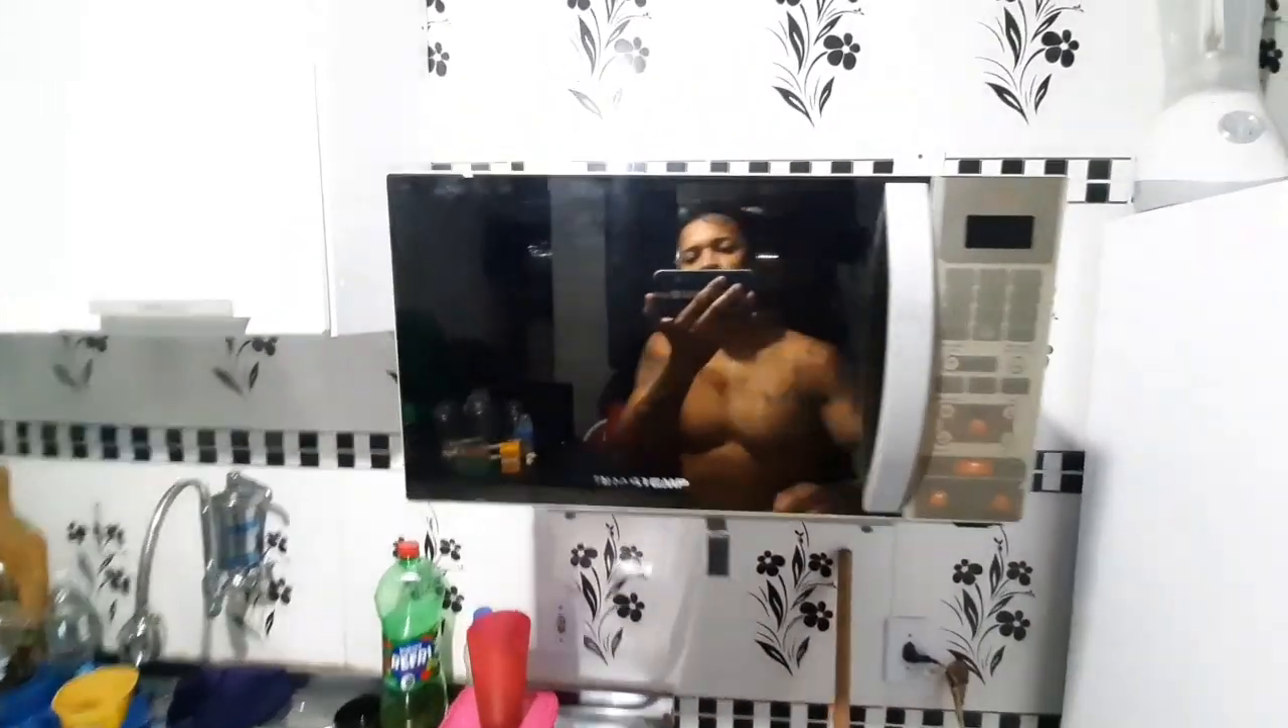Já fechei o microondas aqui já coloquei aqui no suporte dele.